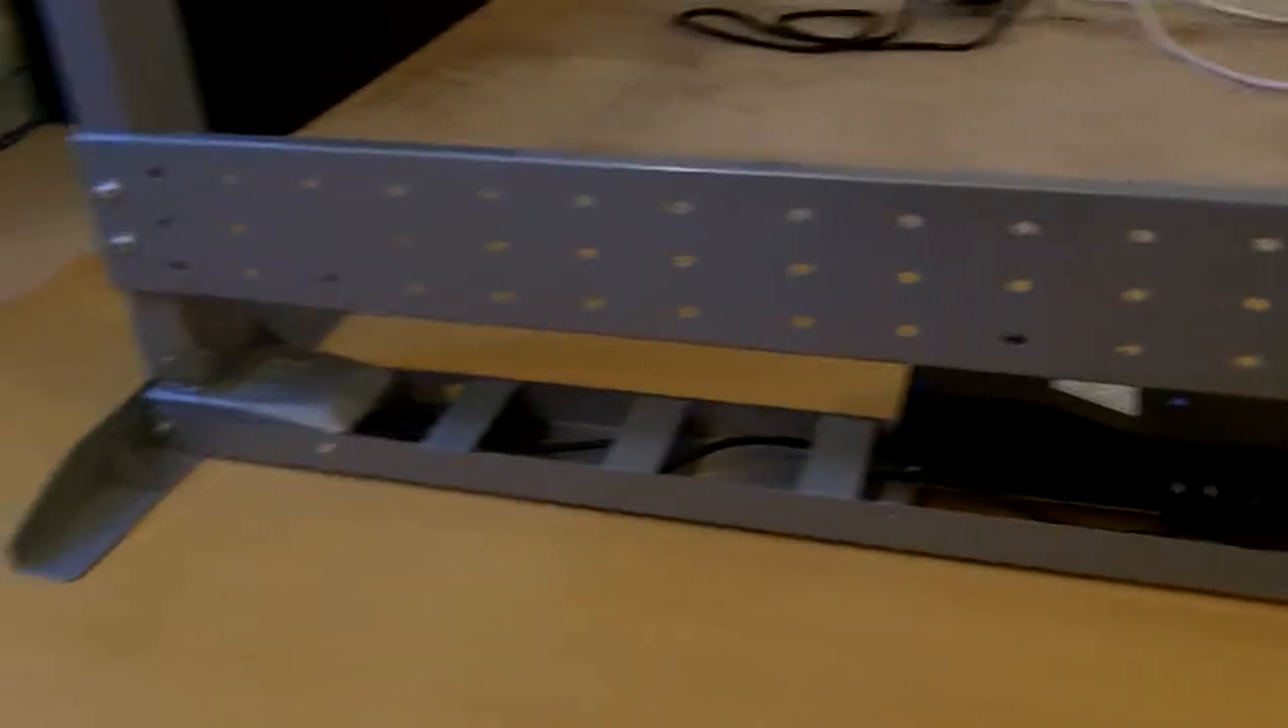I have the base positioned on top of the desktop.